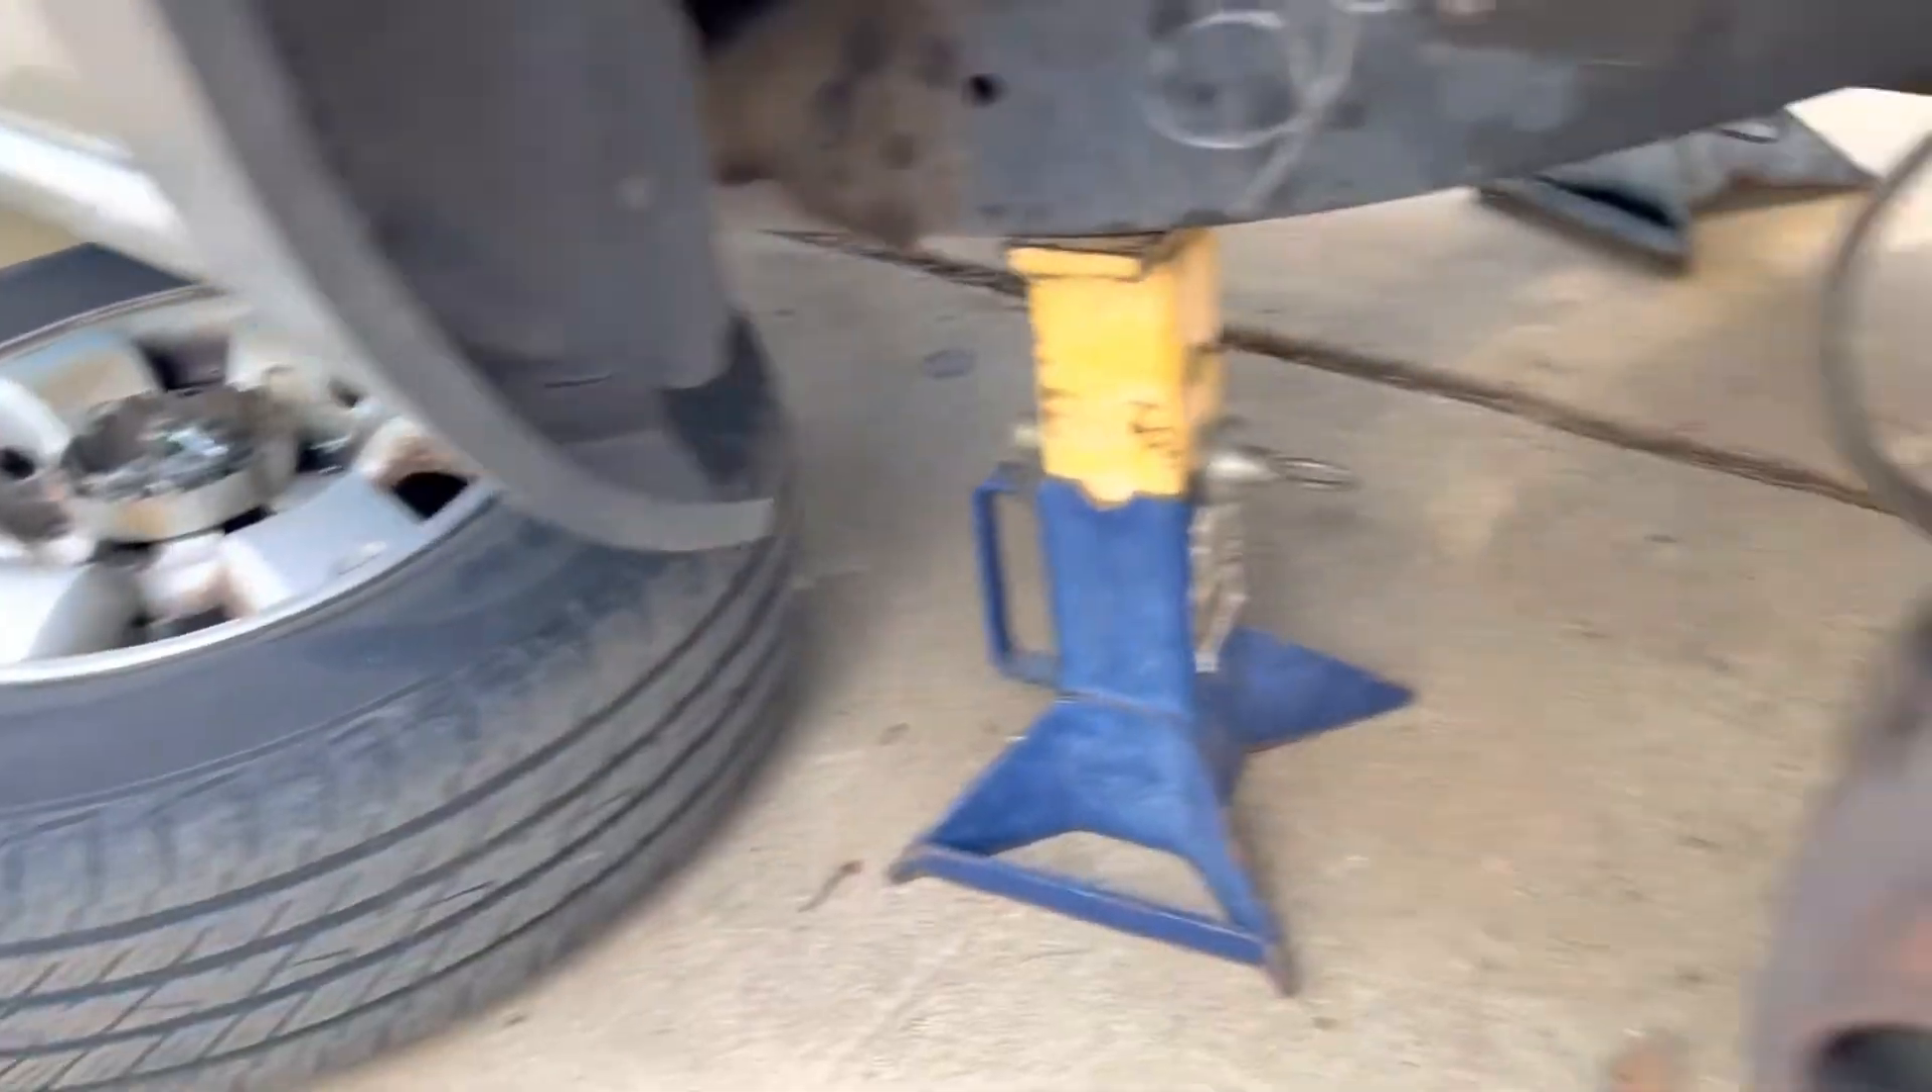We have already lifted our truck, put it on jack stands and we took off the wheel.